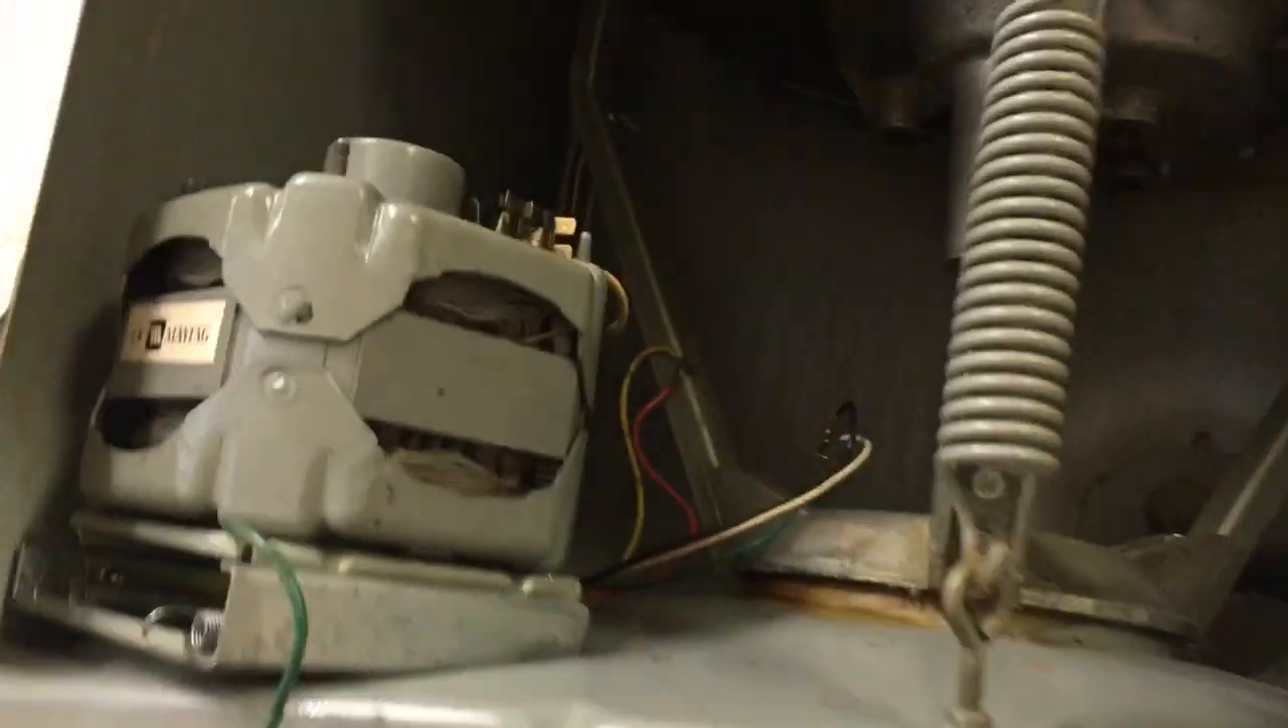Okay, the motor is mounted back in place.